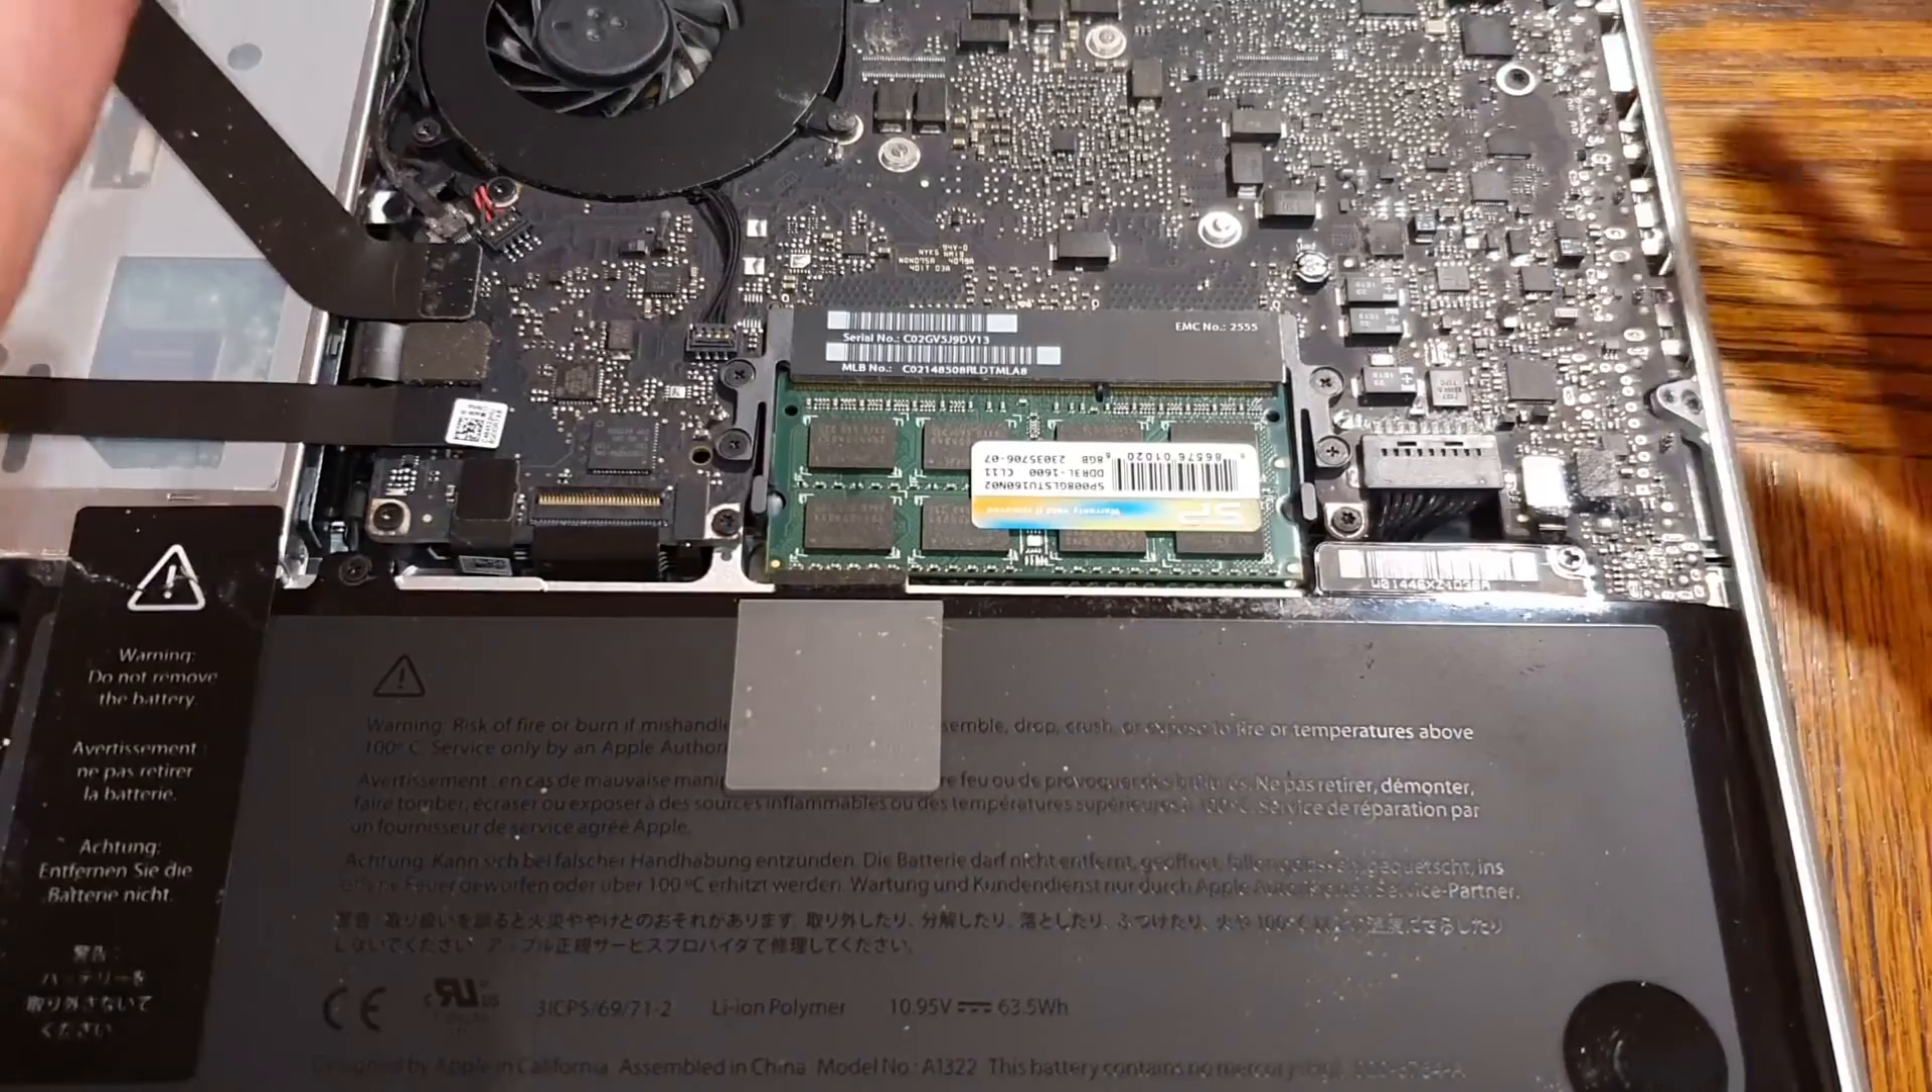So you have the new RAM installed.